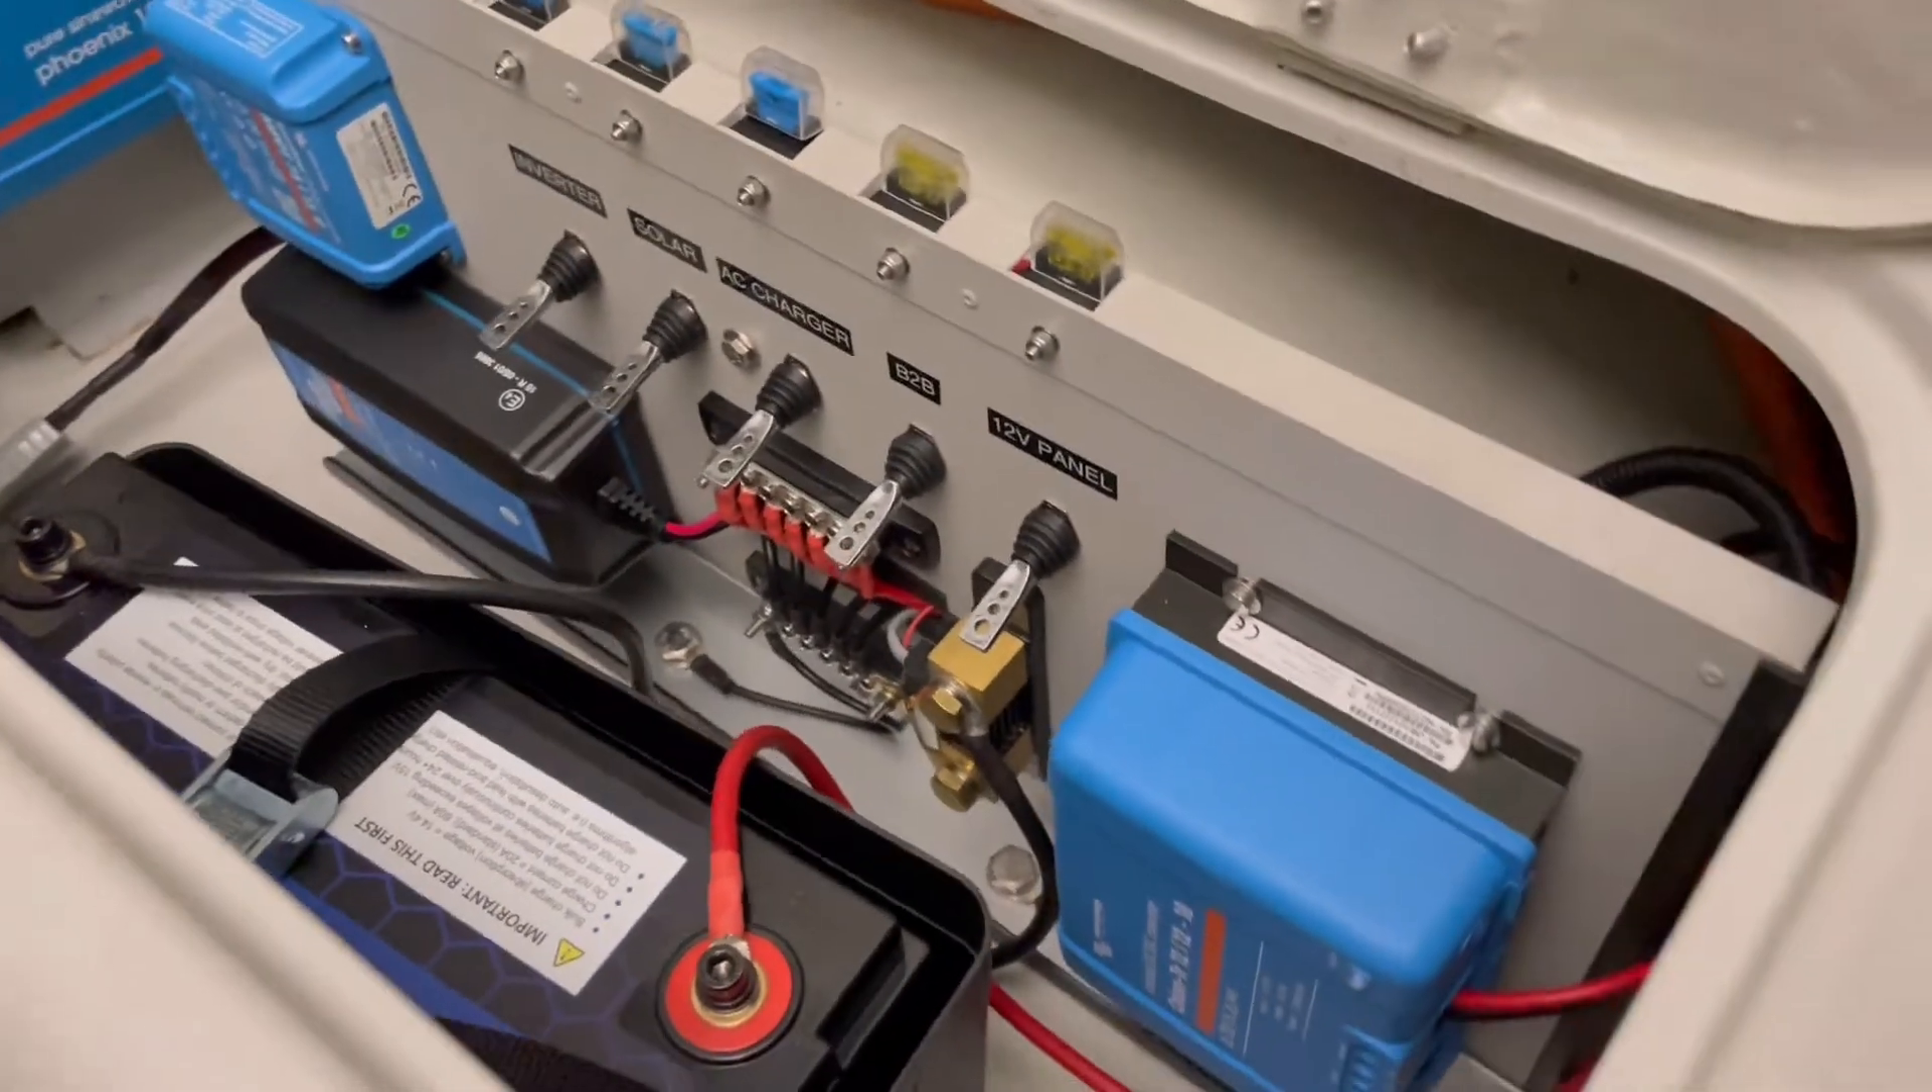On the inside we've got the lithium battery and we've got the Victron panel all connected up.